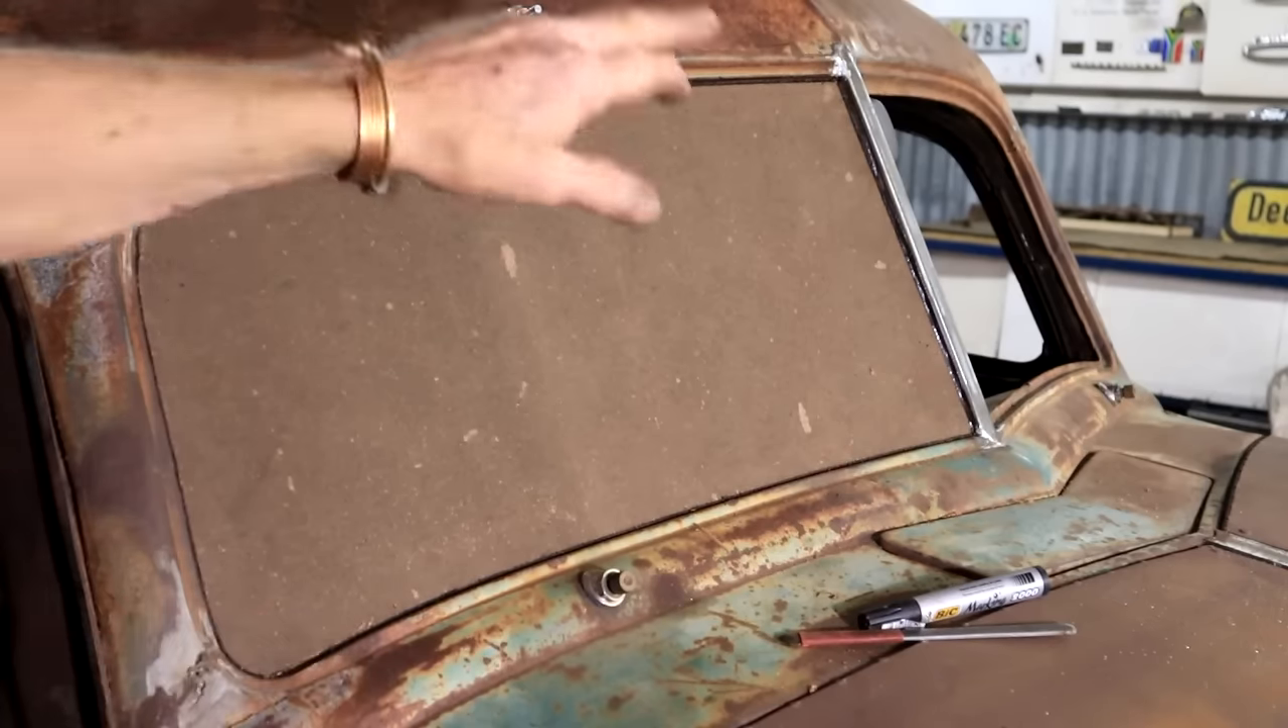So I've got my template fitting nicely in this recess and now I'm going to remove another three millimeters or about an eighth of an inch all the way around.